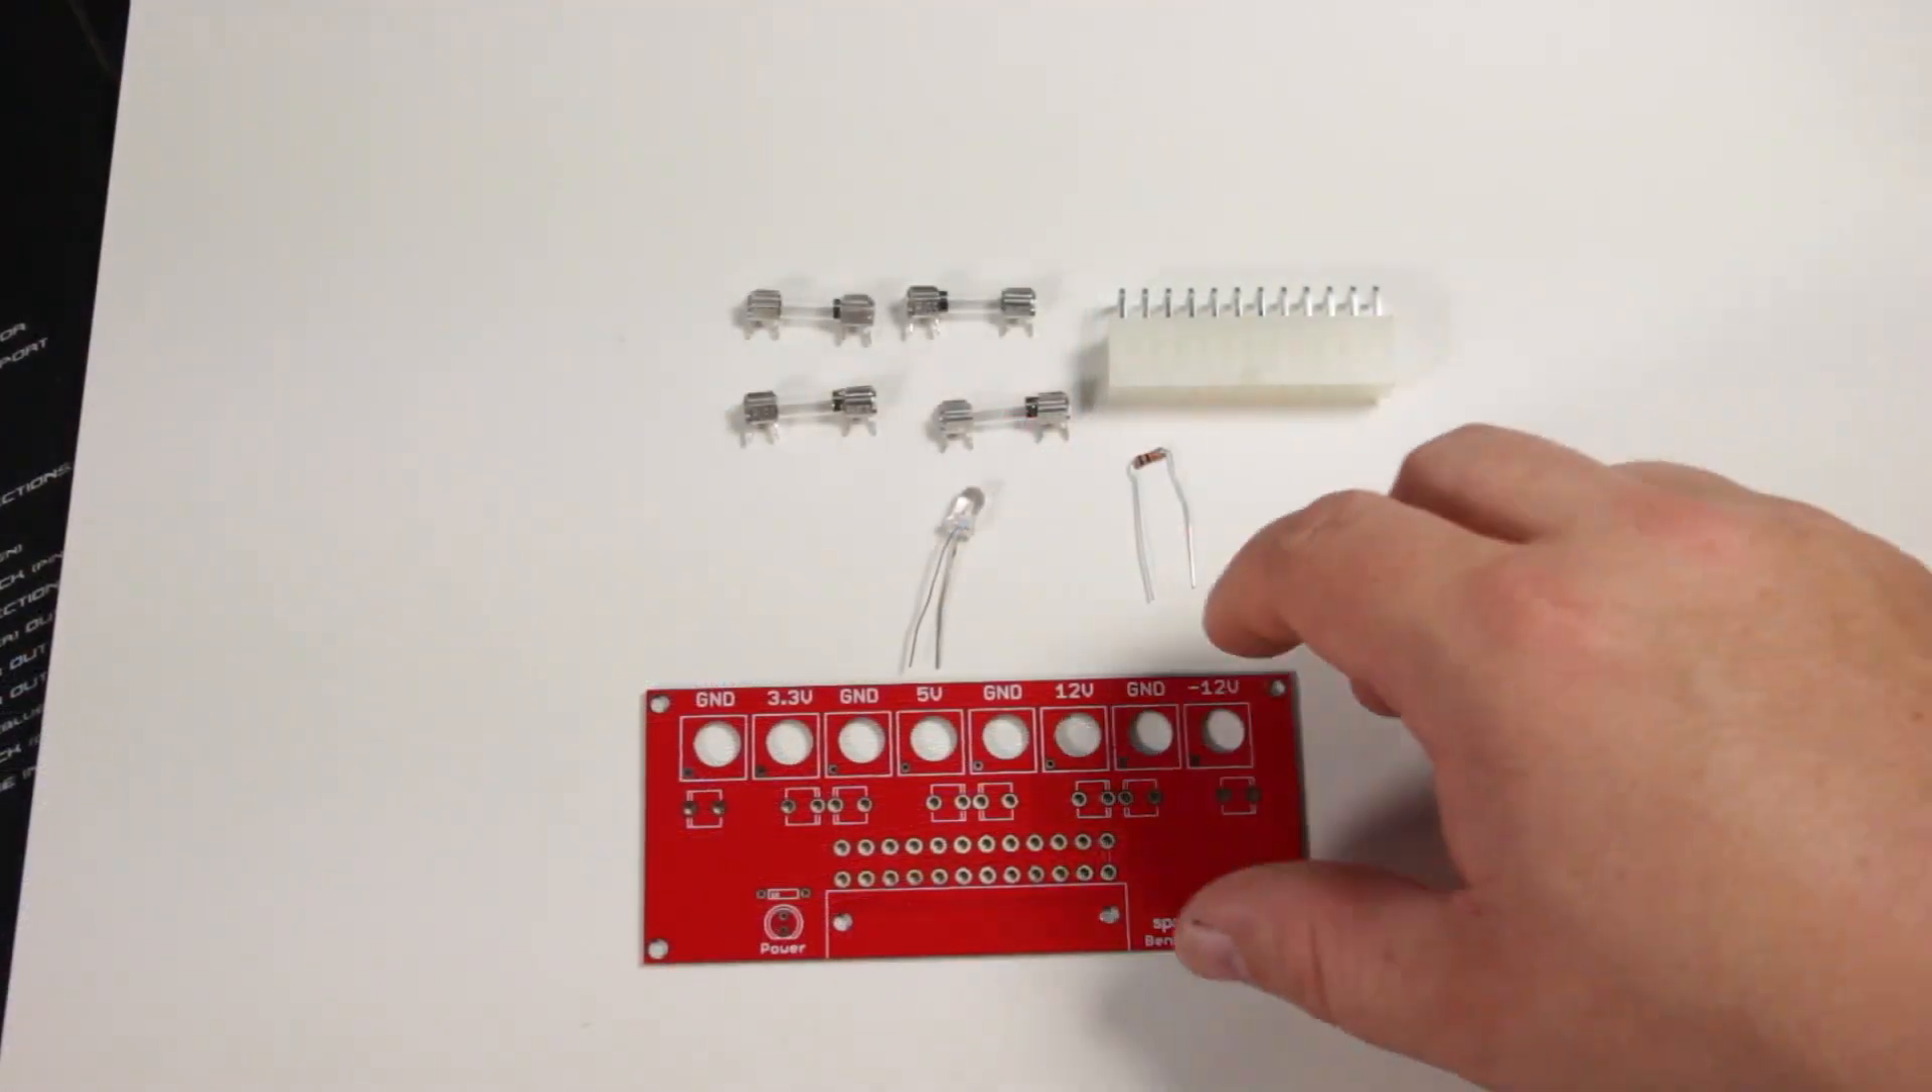You'll notice that I've already attached the fuses to their little mounting clips this helps keep them correctly oriented when soldering them on.